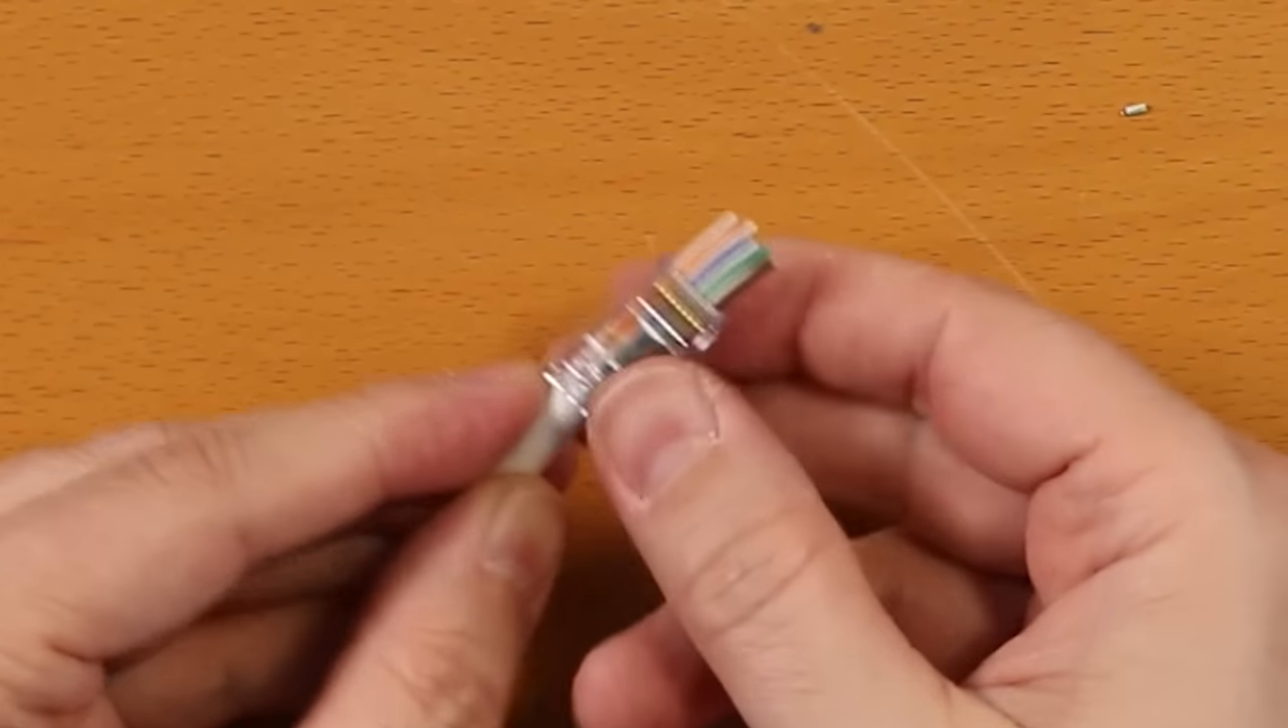And as you can see, the cables came right out the front.